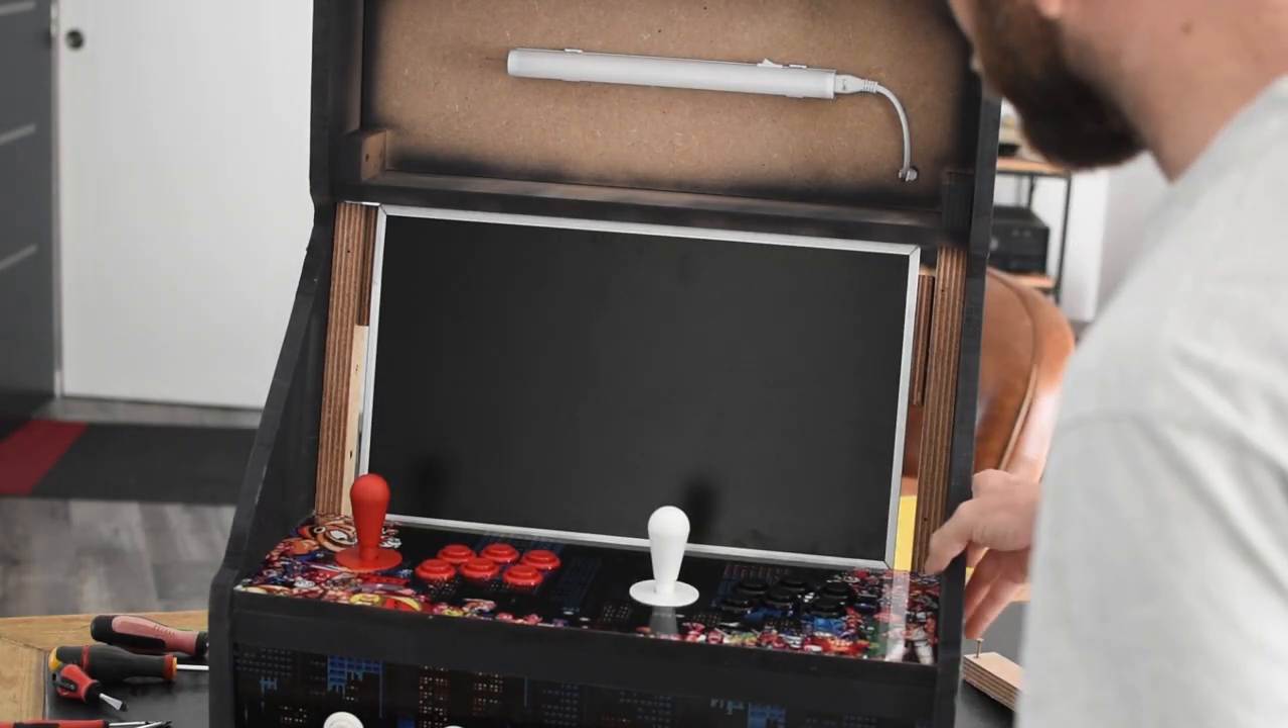Et là, vous avez votre écran, du coup, qui est posé.